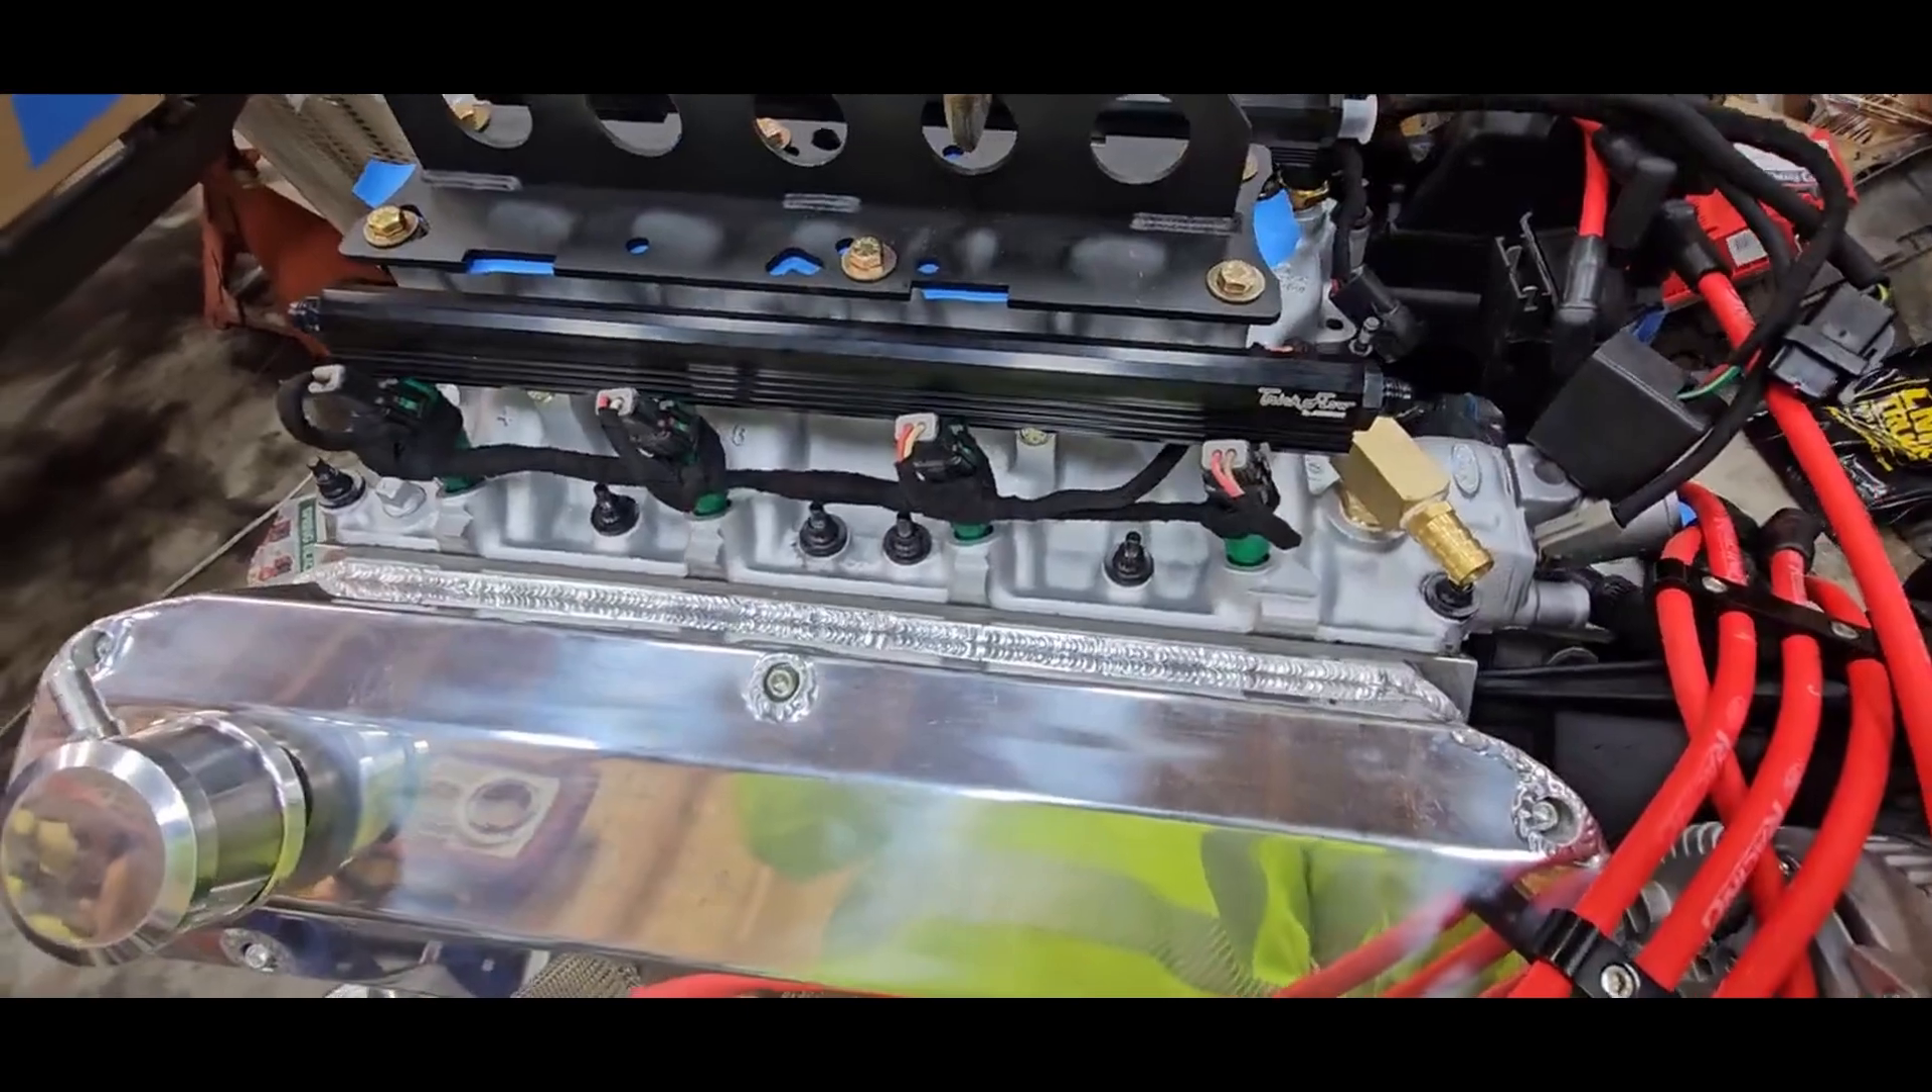All right, so here is the wiring installed, cleaned up, covered up, spliced in, ready to go.